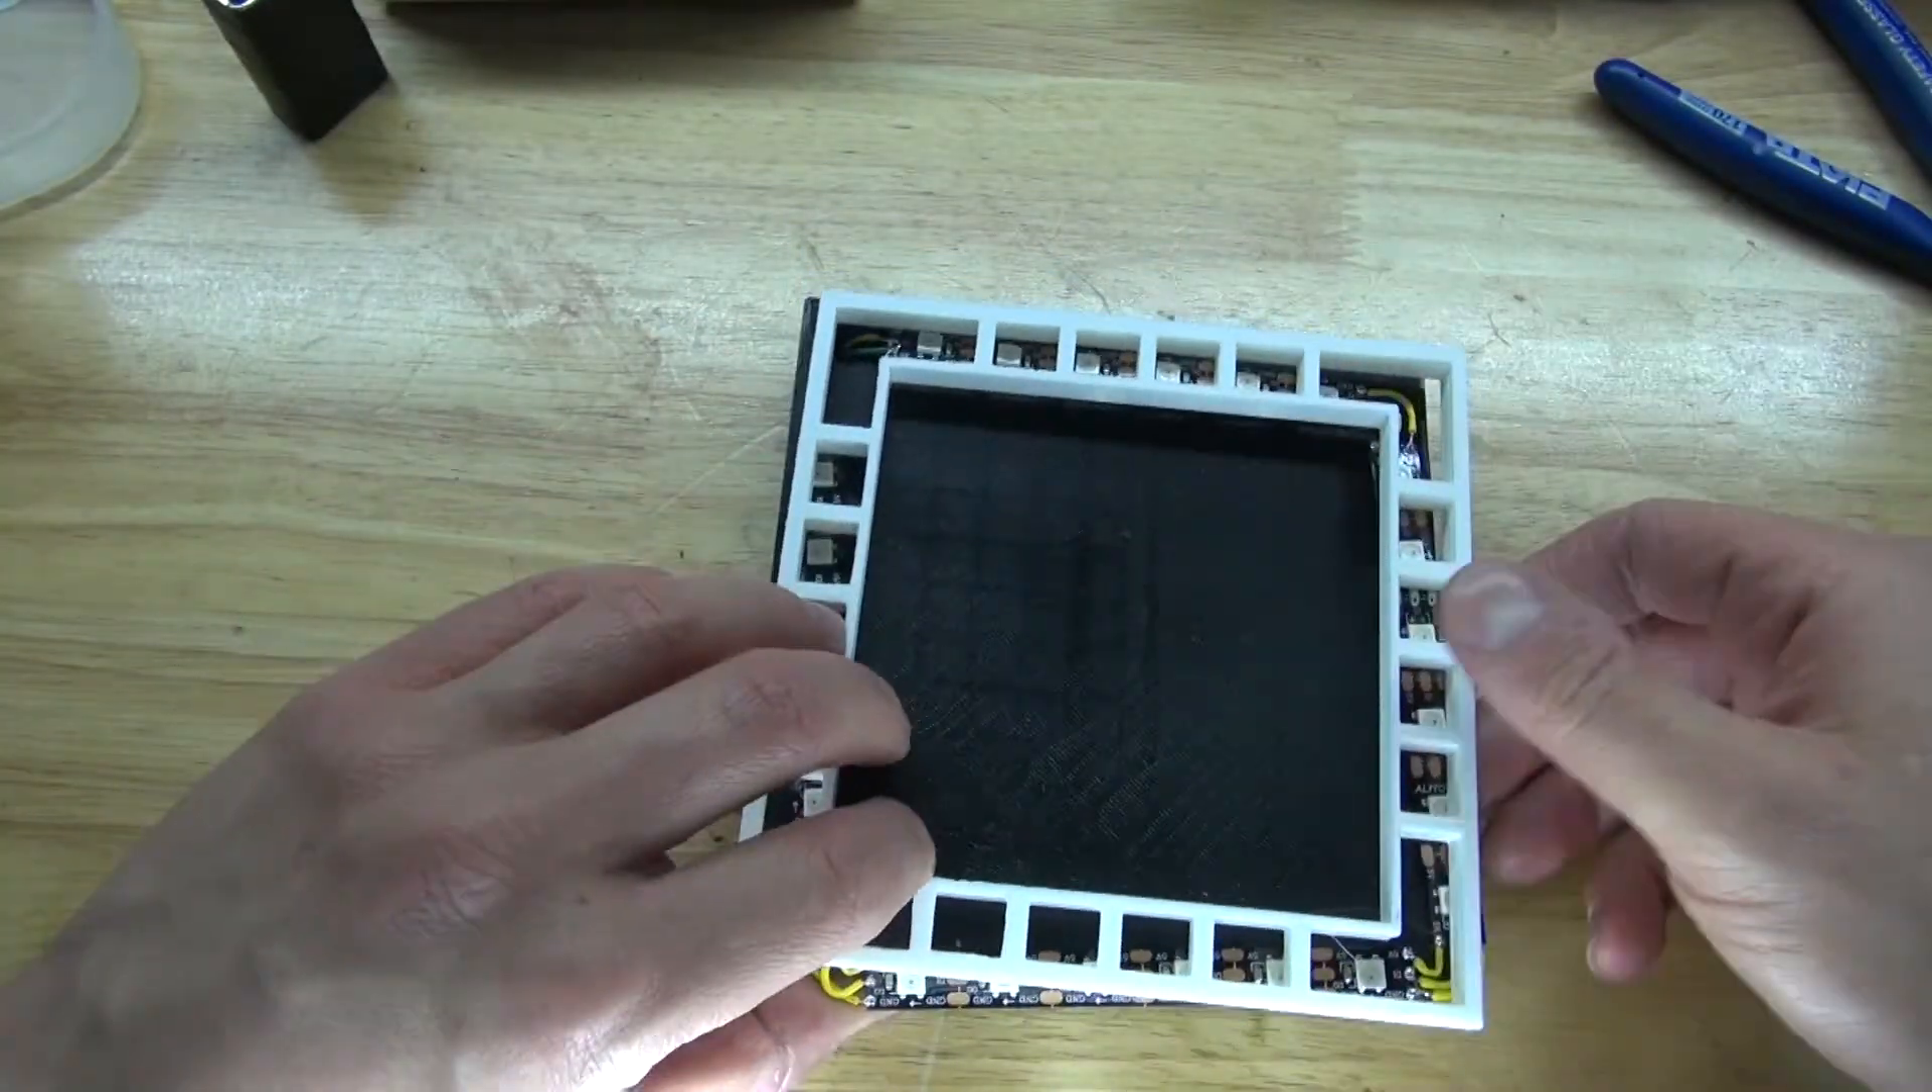I'm going to take this housing here, and I have 3D printed tiny little grooves for the LEDs to fit in between. So I'm just going to place it in just like that, and like that.